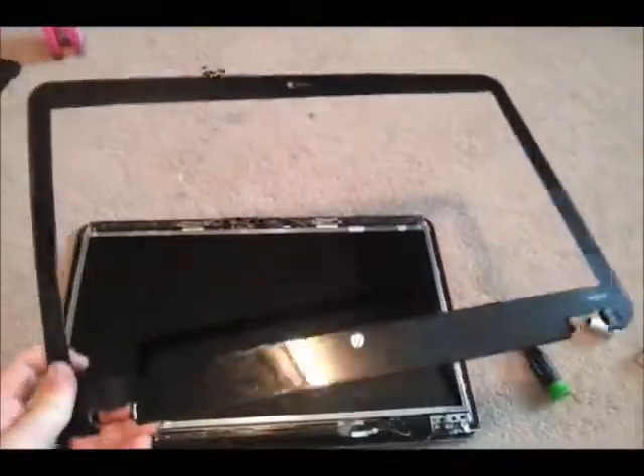Okay so I removed the front panel piece.